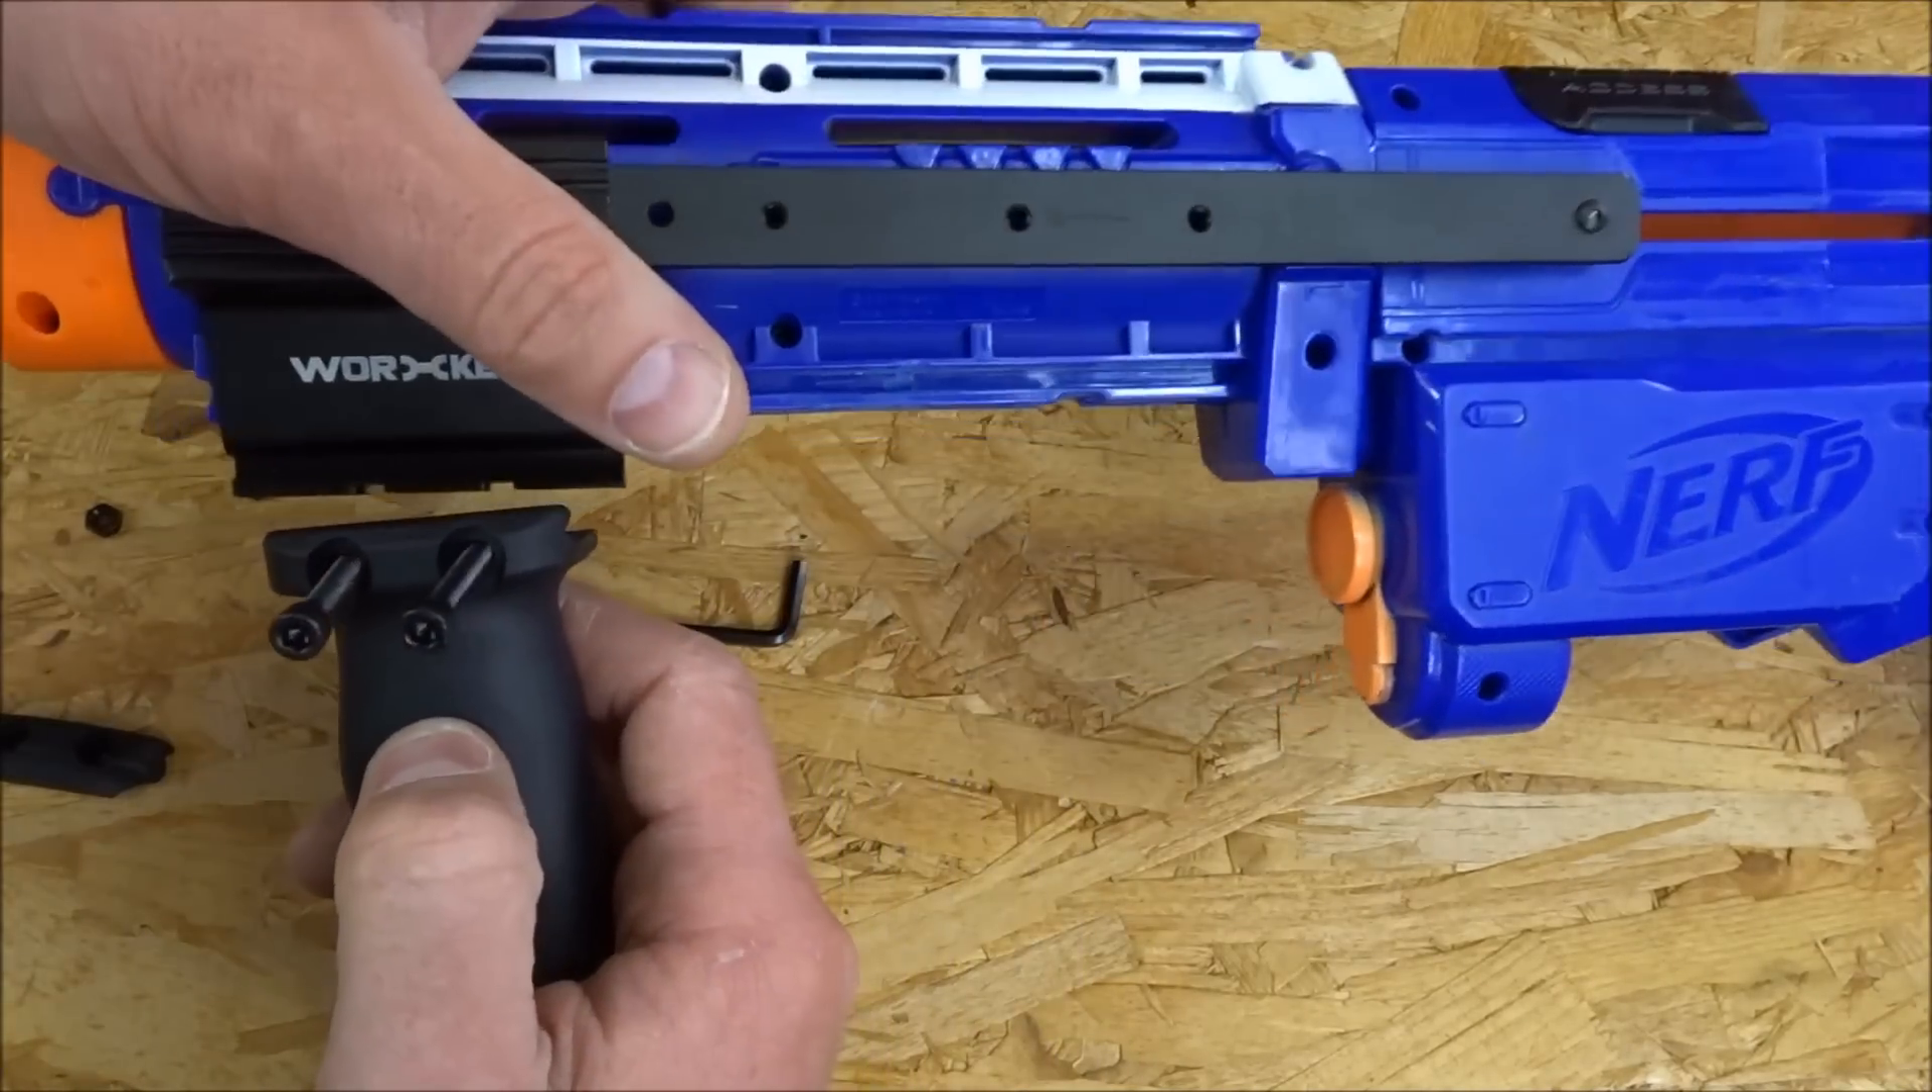Die schiene ist jetzt dran befestigt.